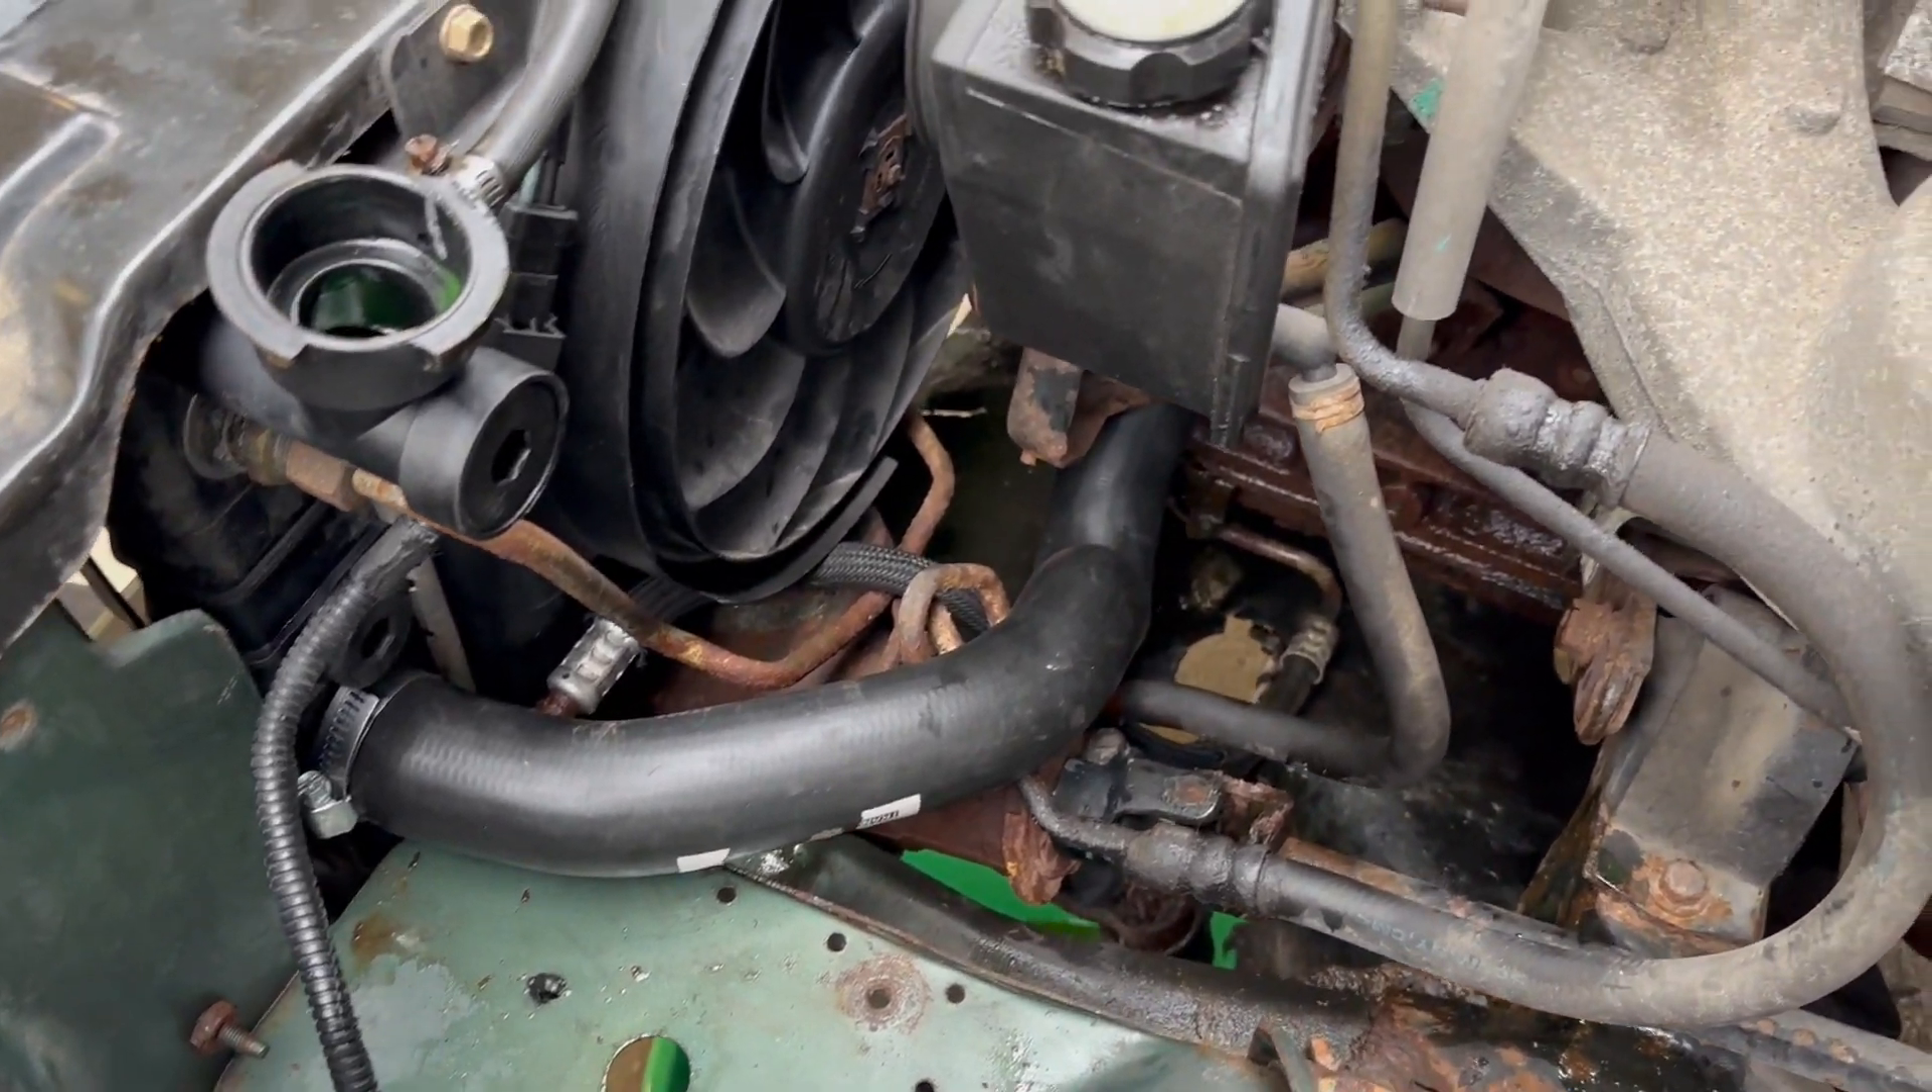I had to take the air box out, but I've got the hose in and the clamps on.